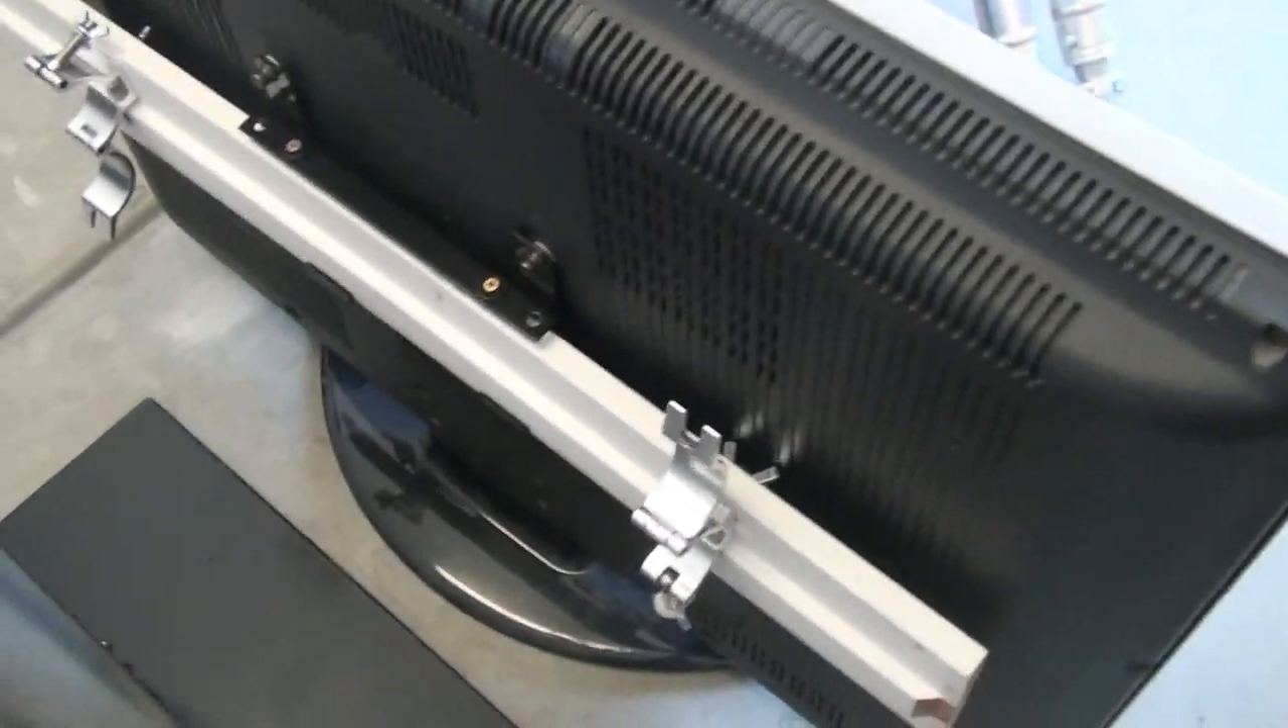I mounted the bracket on the back.